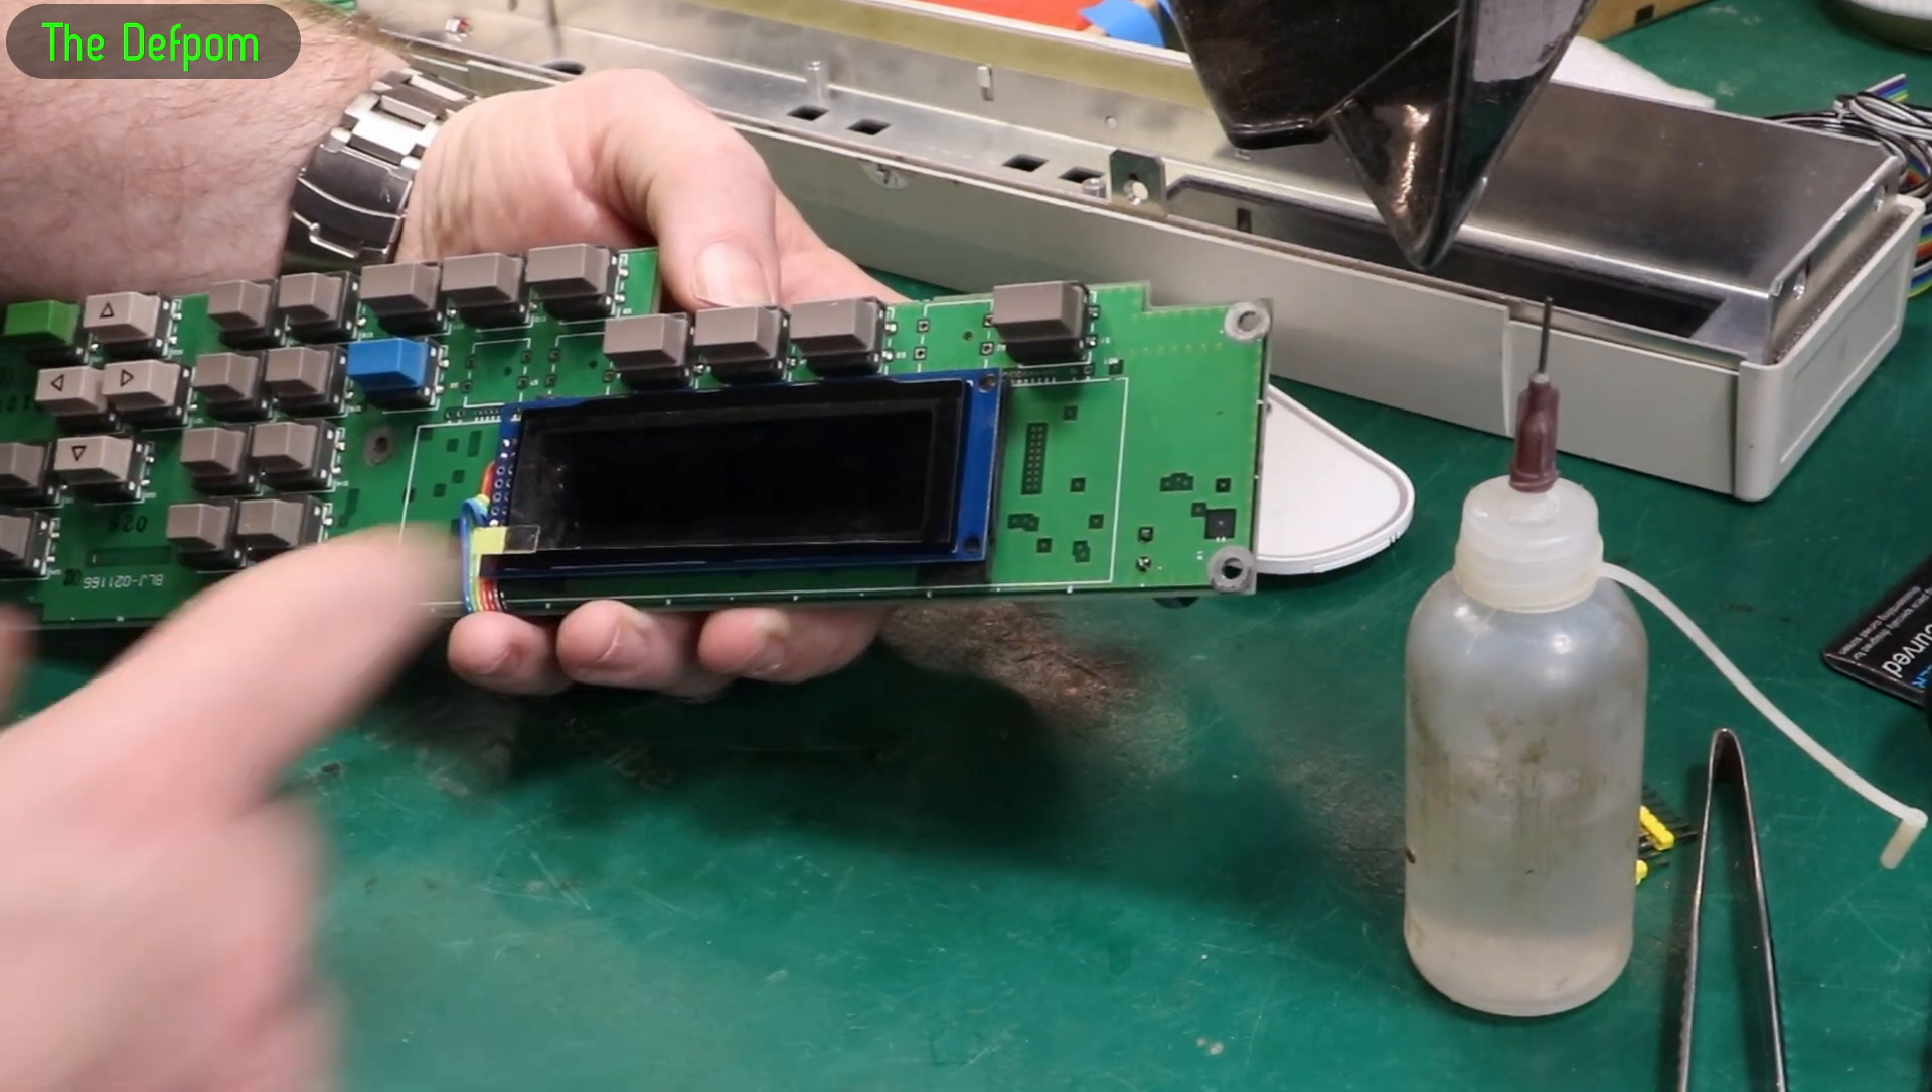I've got the display mounted. It's double-sided tape. That's all it's holding on there.